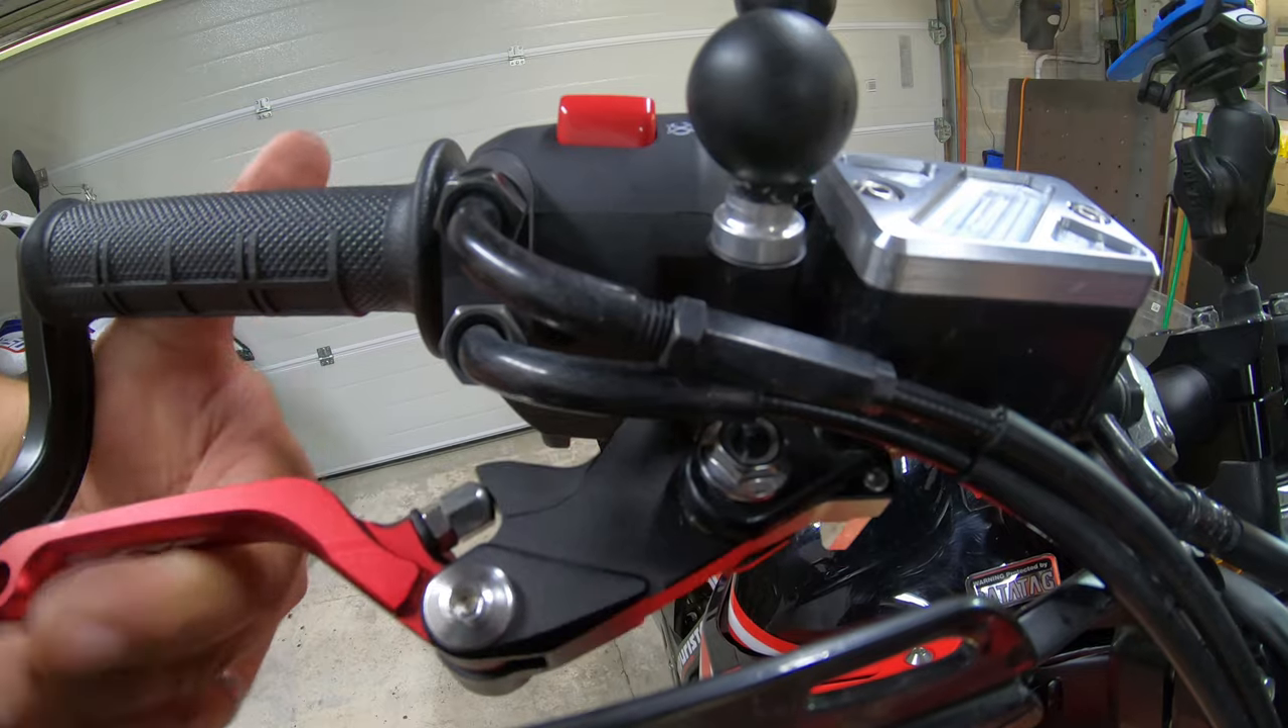So yeah that is the brake lever fitted. Hopefully you can see that on there.